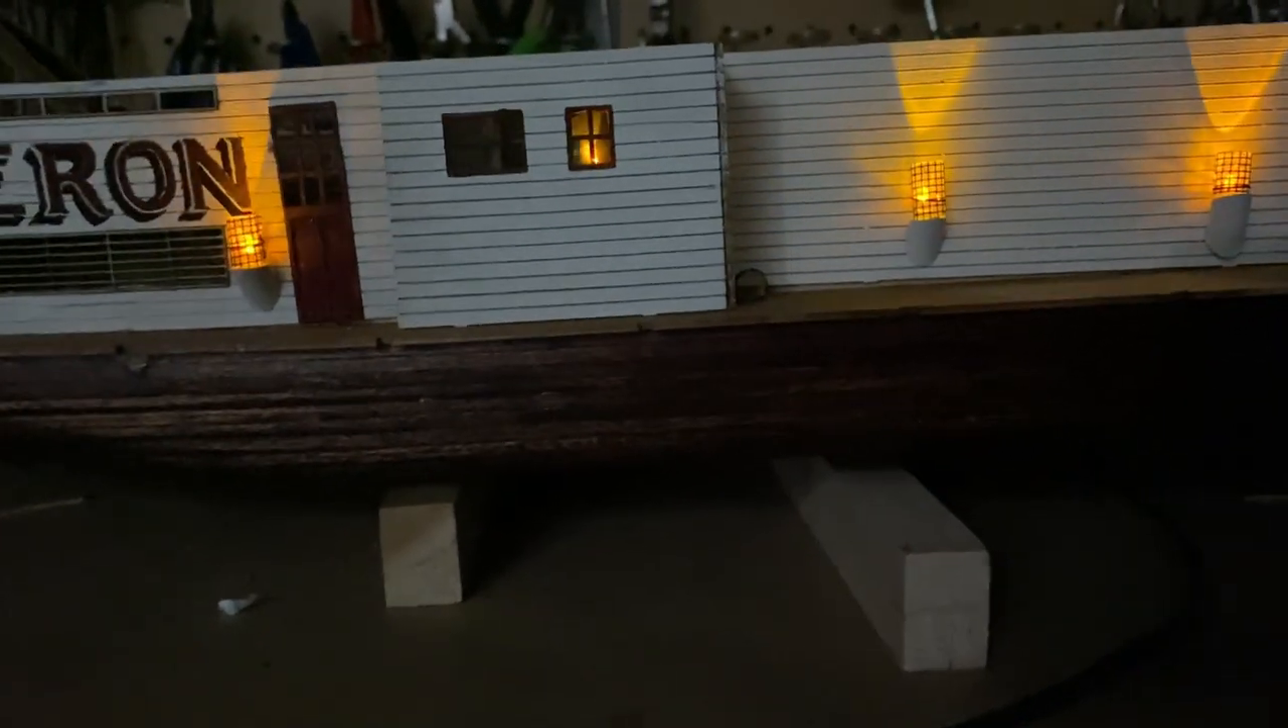I've hooked up the lanterns on the lower deck.